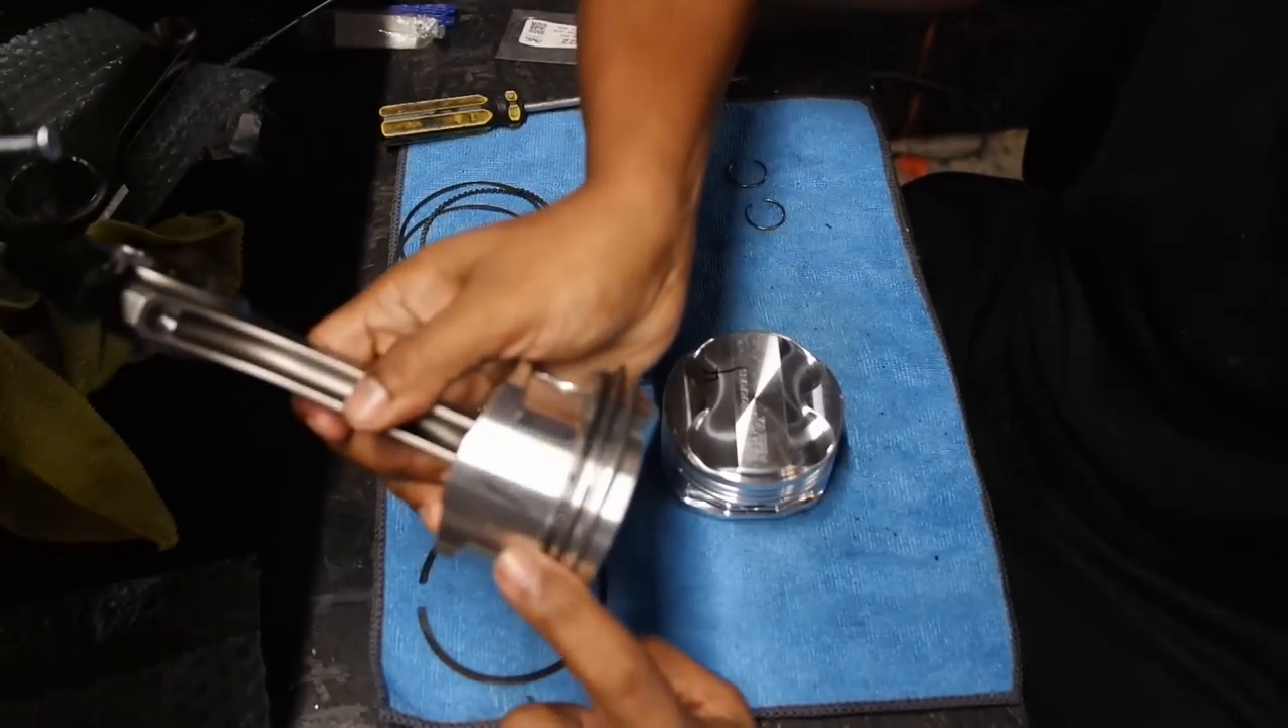The rings are on, rod is connected to the piston, it's ready to go.